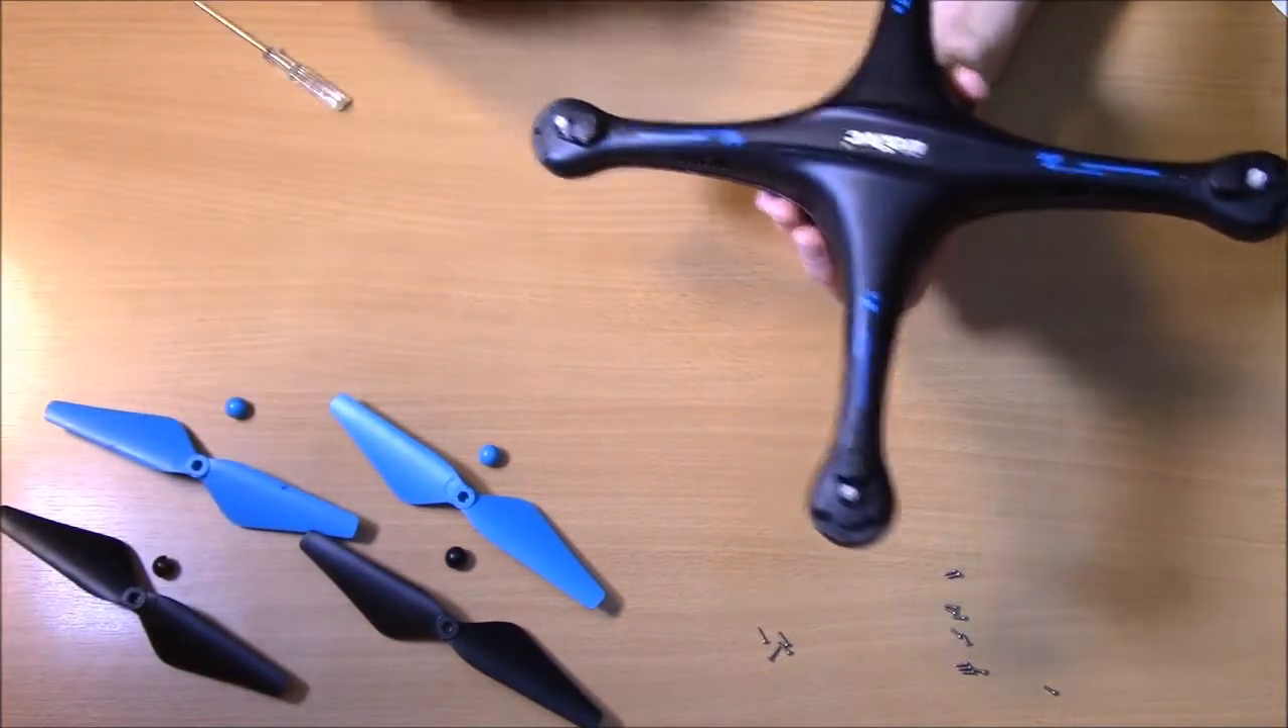All right, so I got all the propellers off and you're going to want to keep them separate.